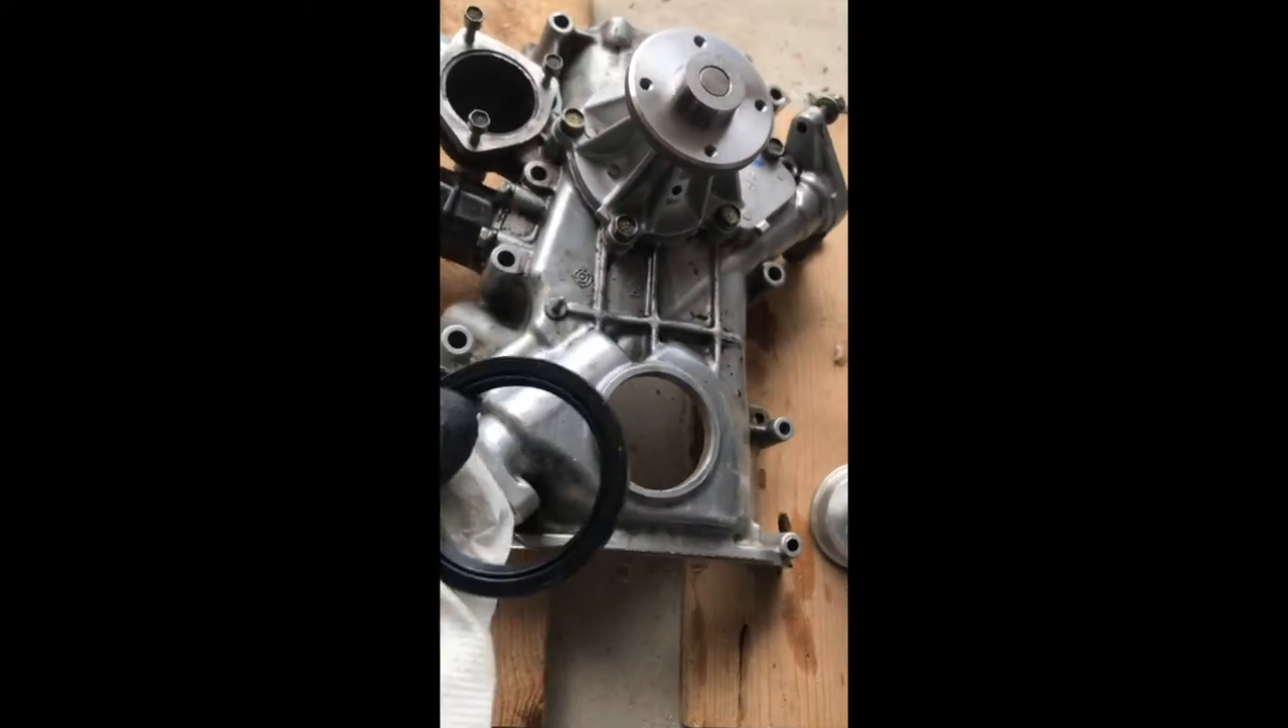The water pump is in.